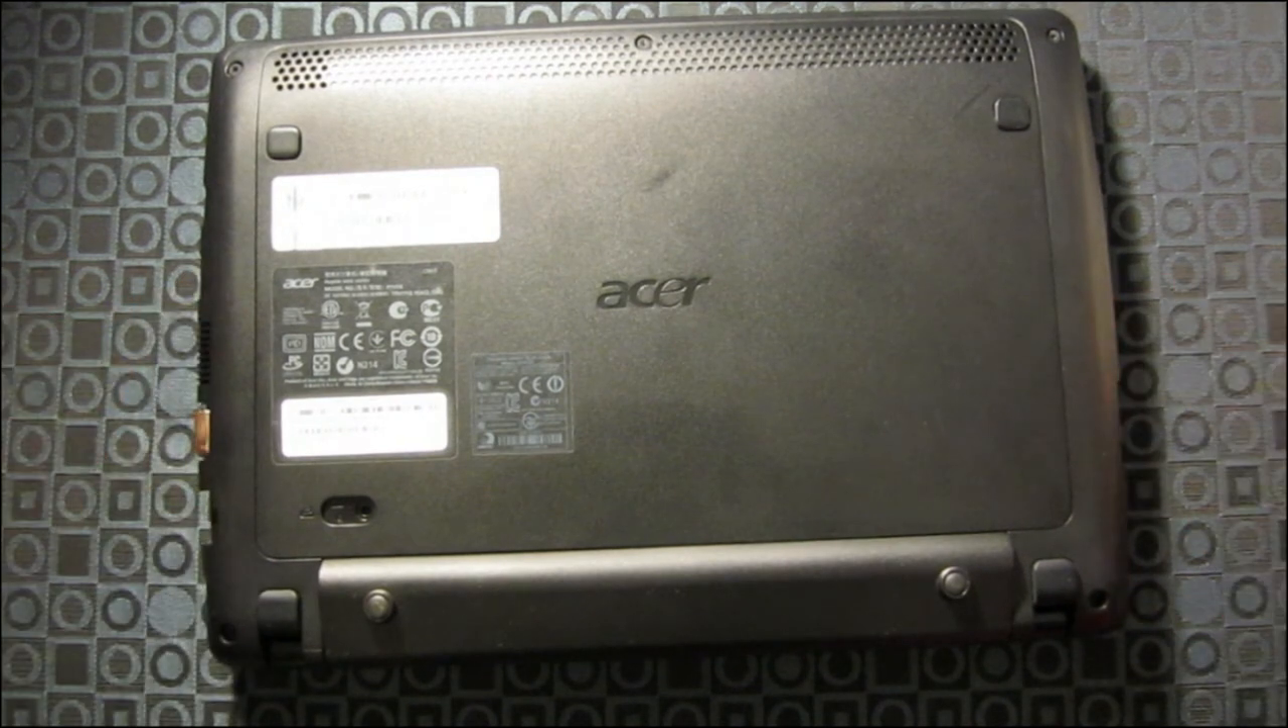And then pop the battery back in. And there you go. You're done.